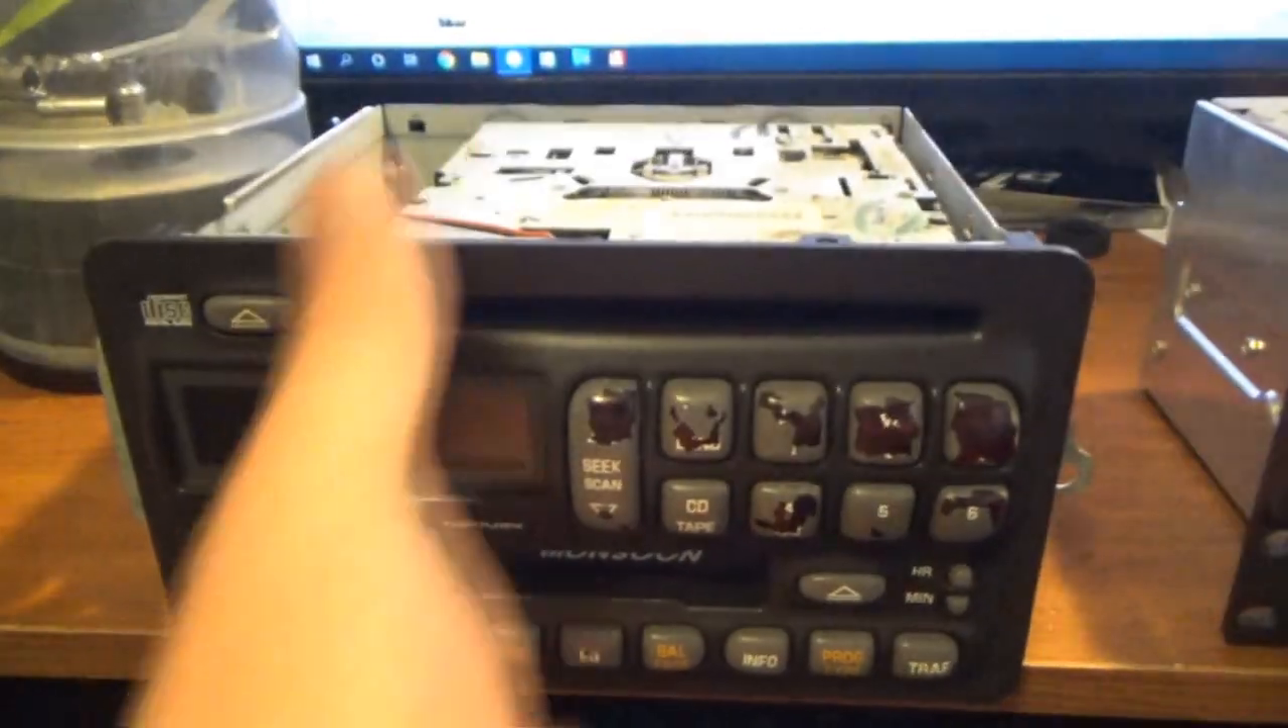I have, uh, this stereo from the Grand Am in here. Um, the top is still off from the last time that we looked at it.